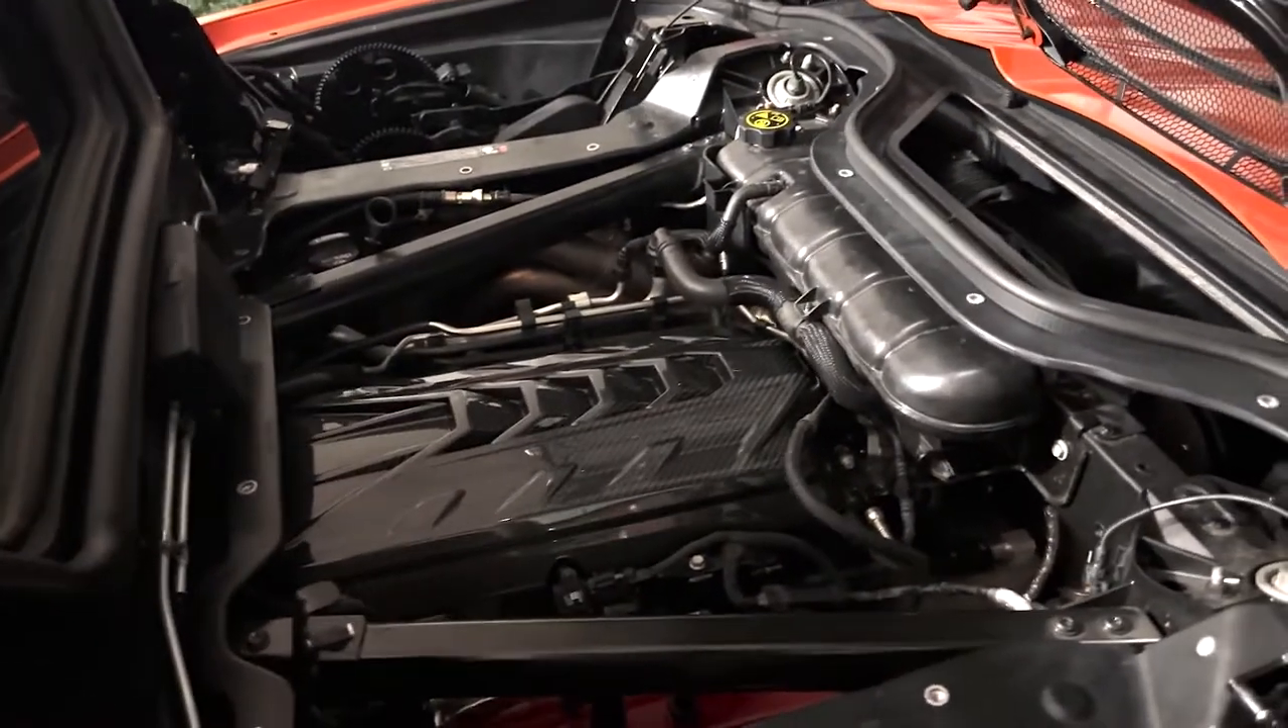We got the engine cover. Thanks to Ashlyn. We got the engine cover on now.